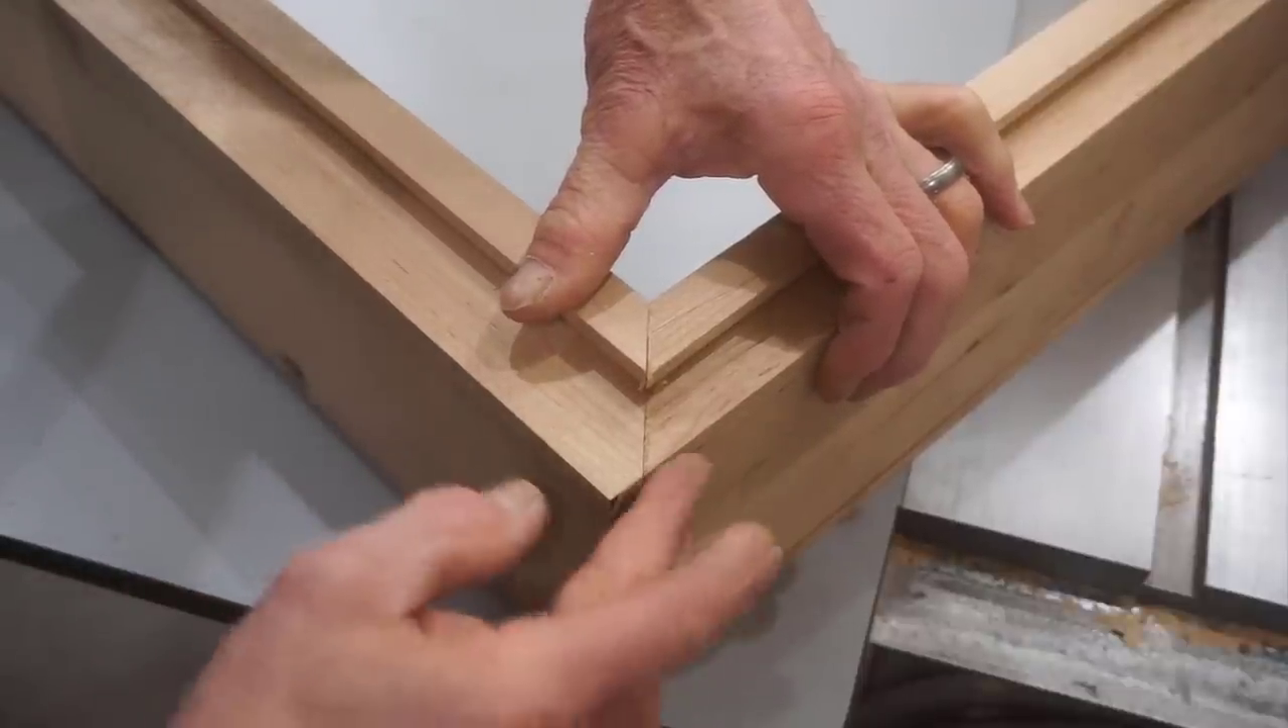And that leaves me with a perfect fit when the back of this jamb is lined up with the square end of that jamb. I've got a perfect miter on the inside.